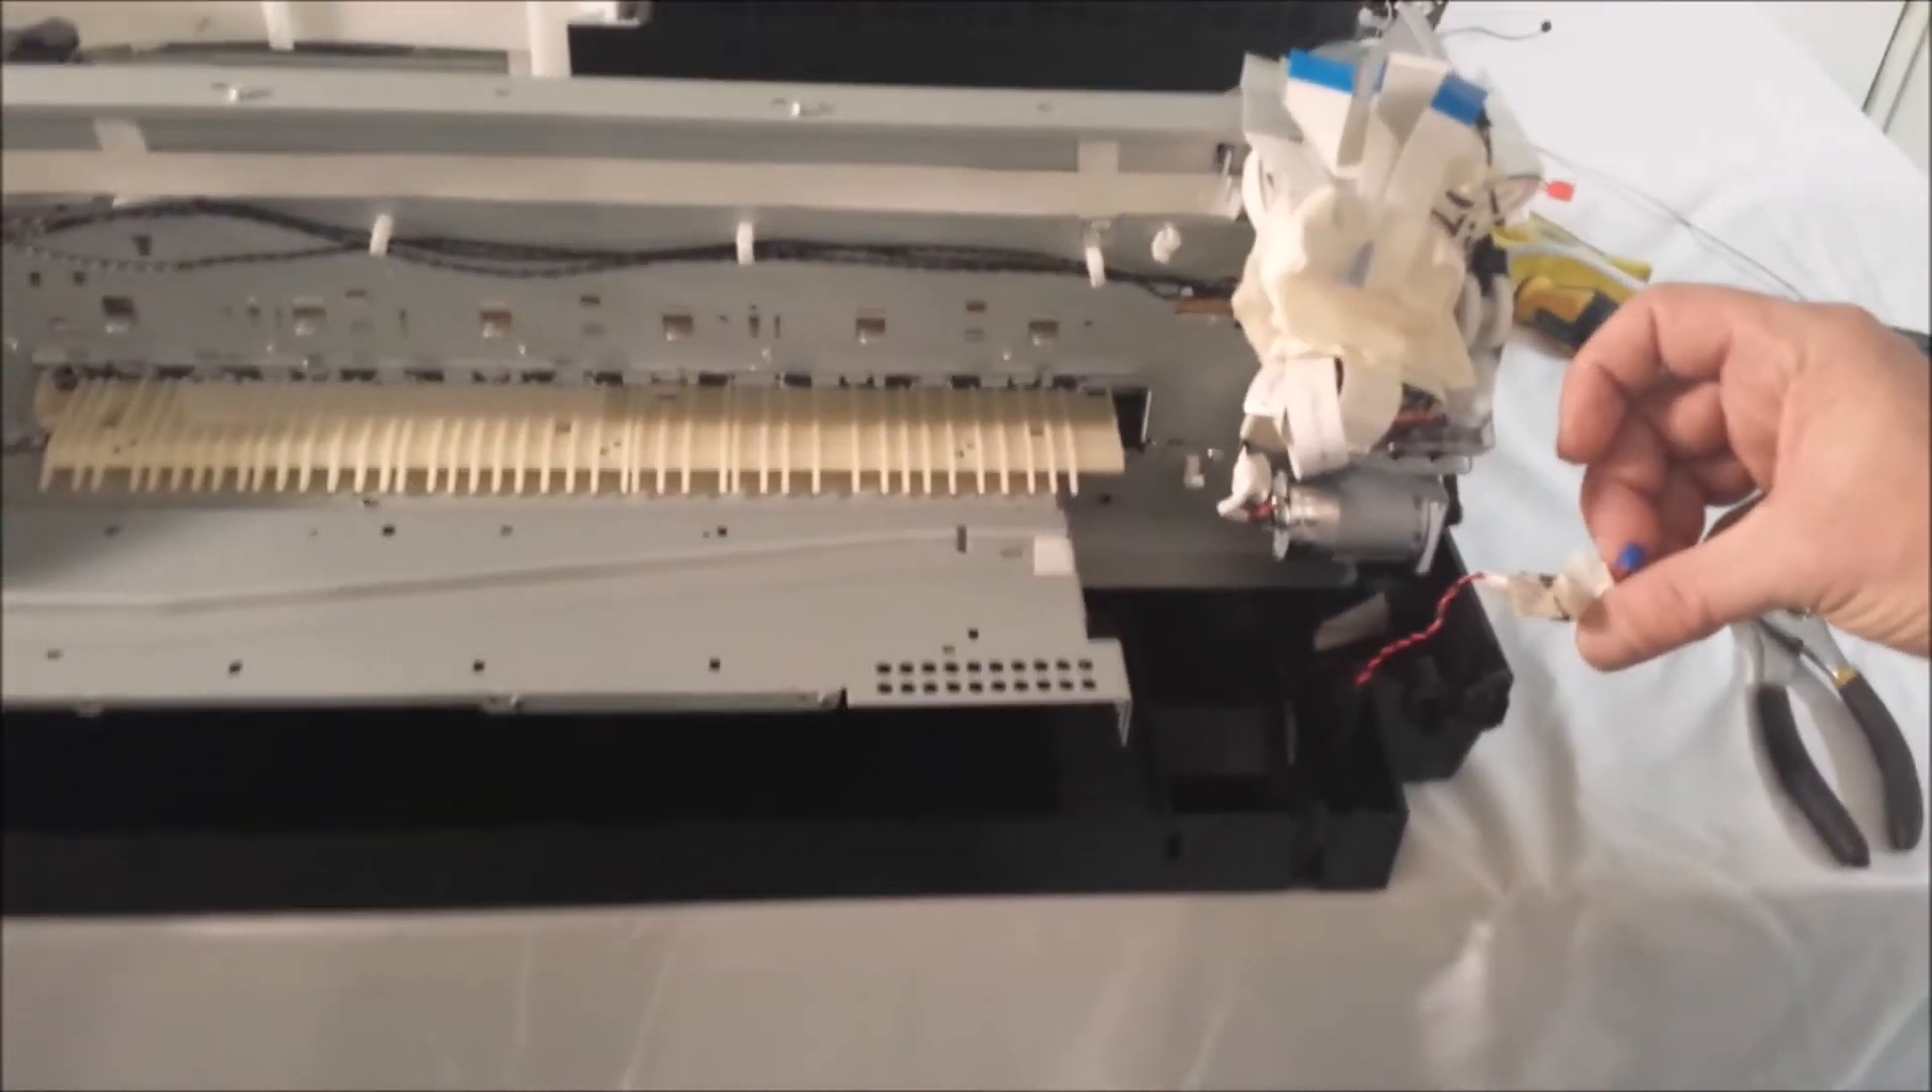Now you see we have taped these flat wires and the wires up out of the way so you can't damage them.